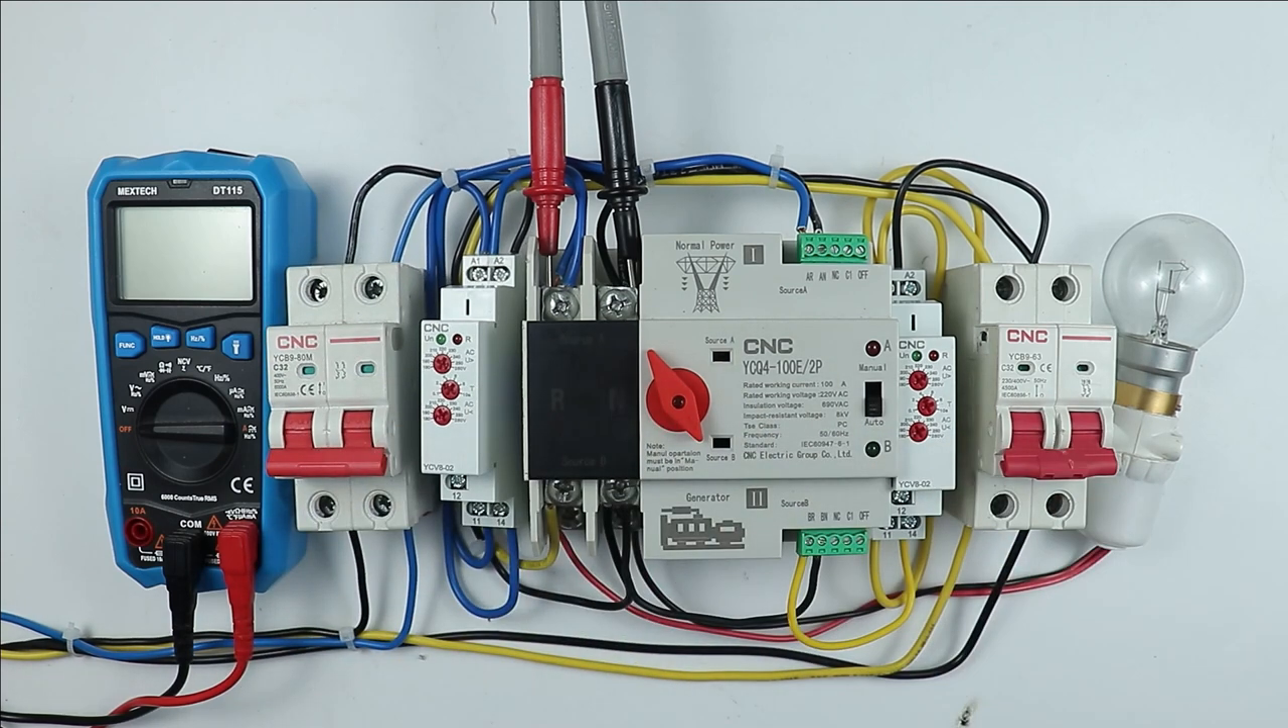So, the whole wiring of auto changeover switch is completed.